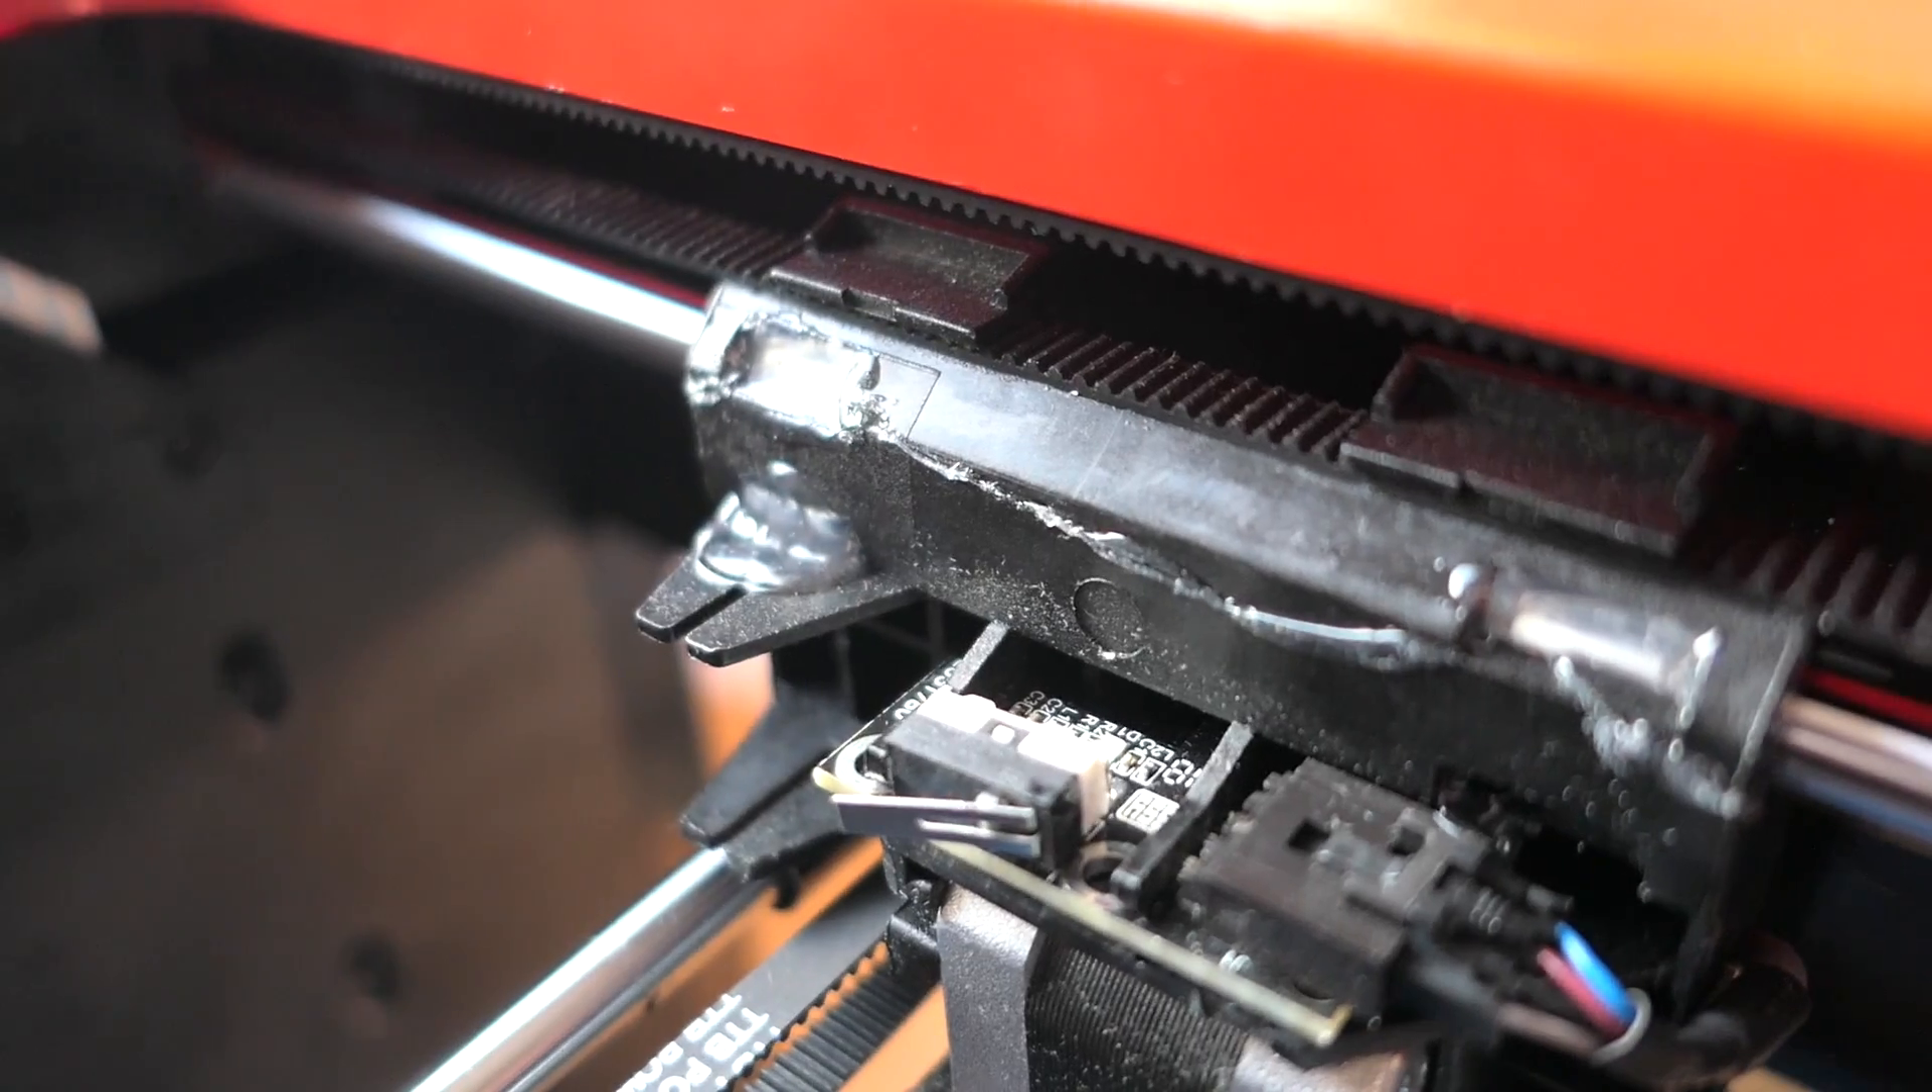Alright so it's the next day And our mount is nice and glued.